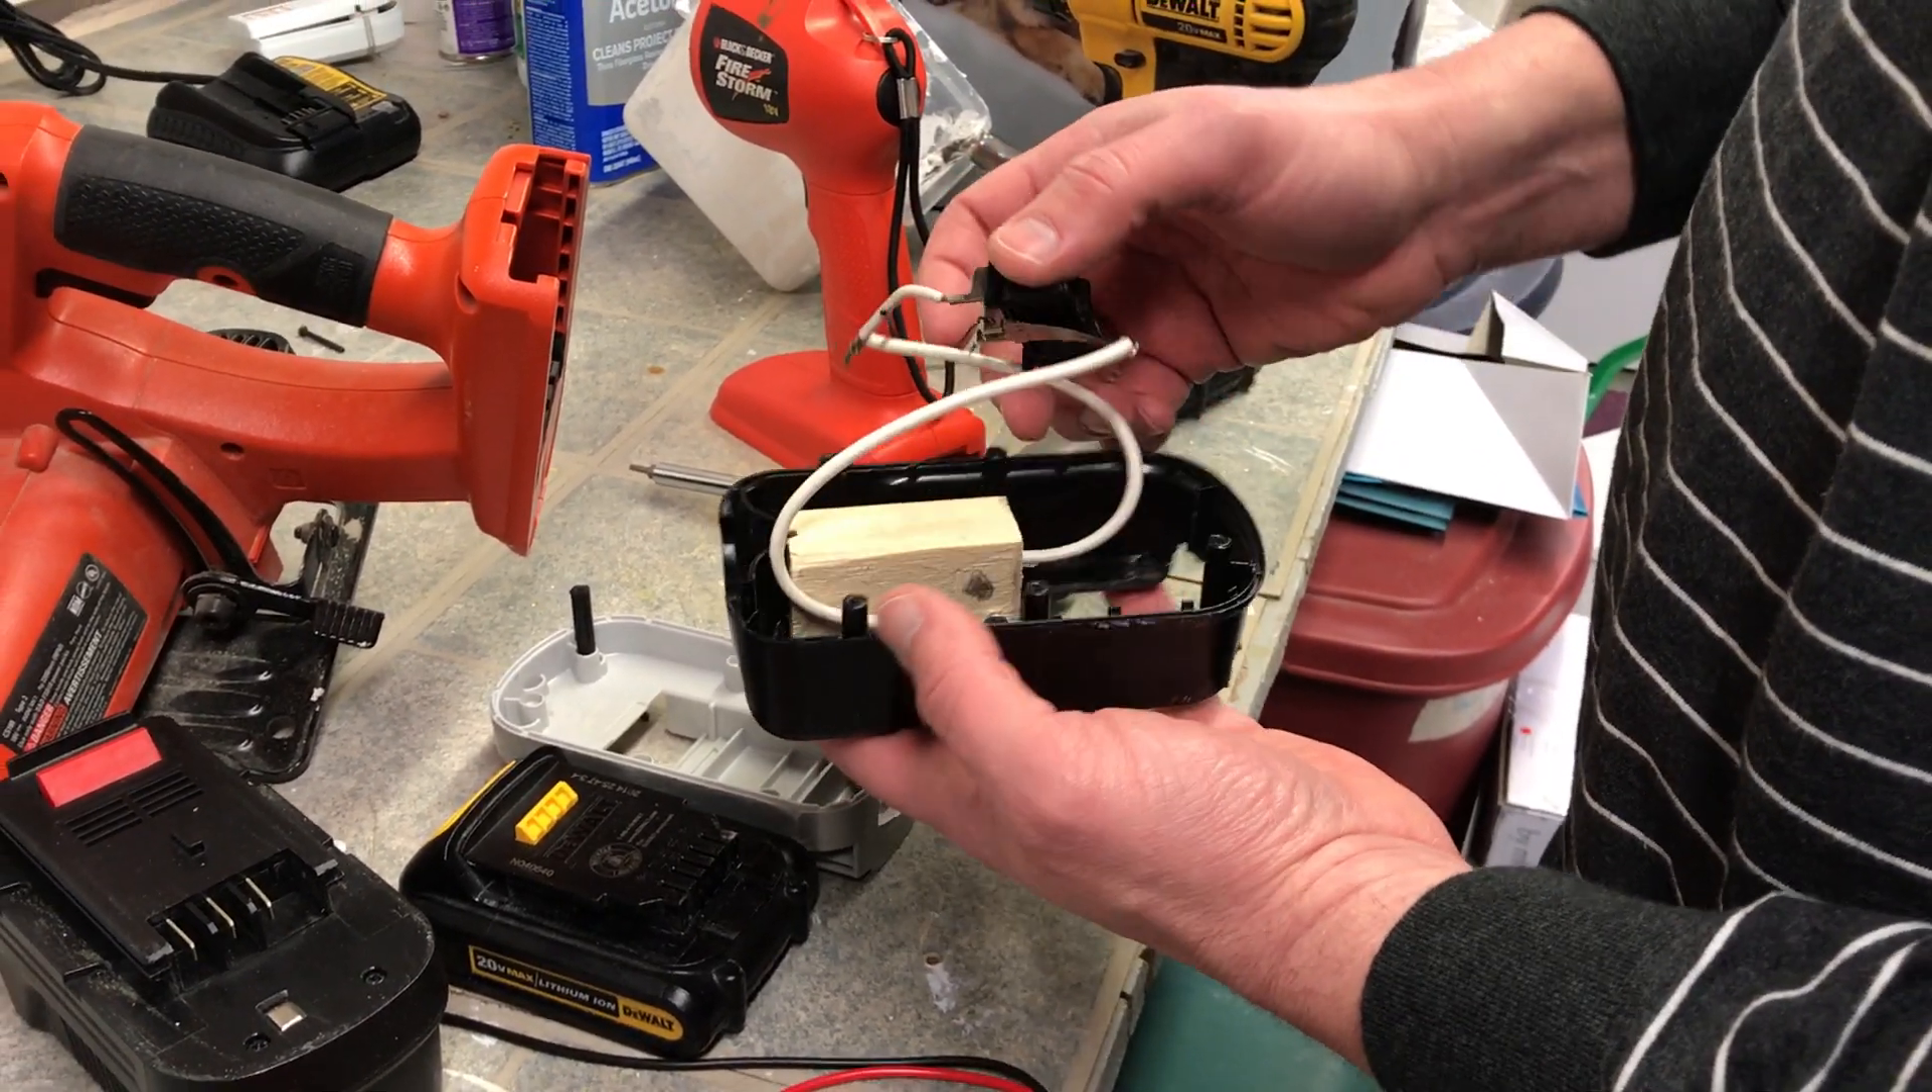As you can see I took out all the battery unit and the cells here.